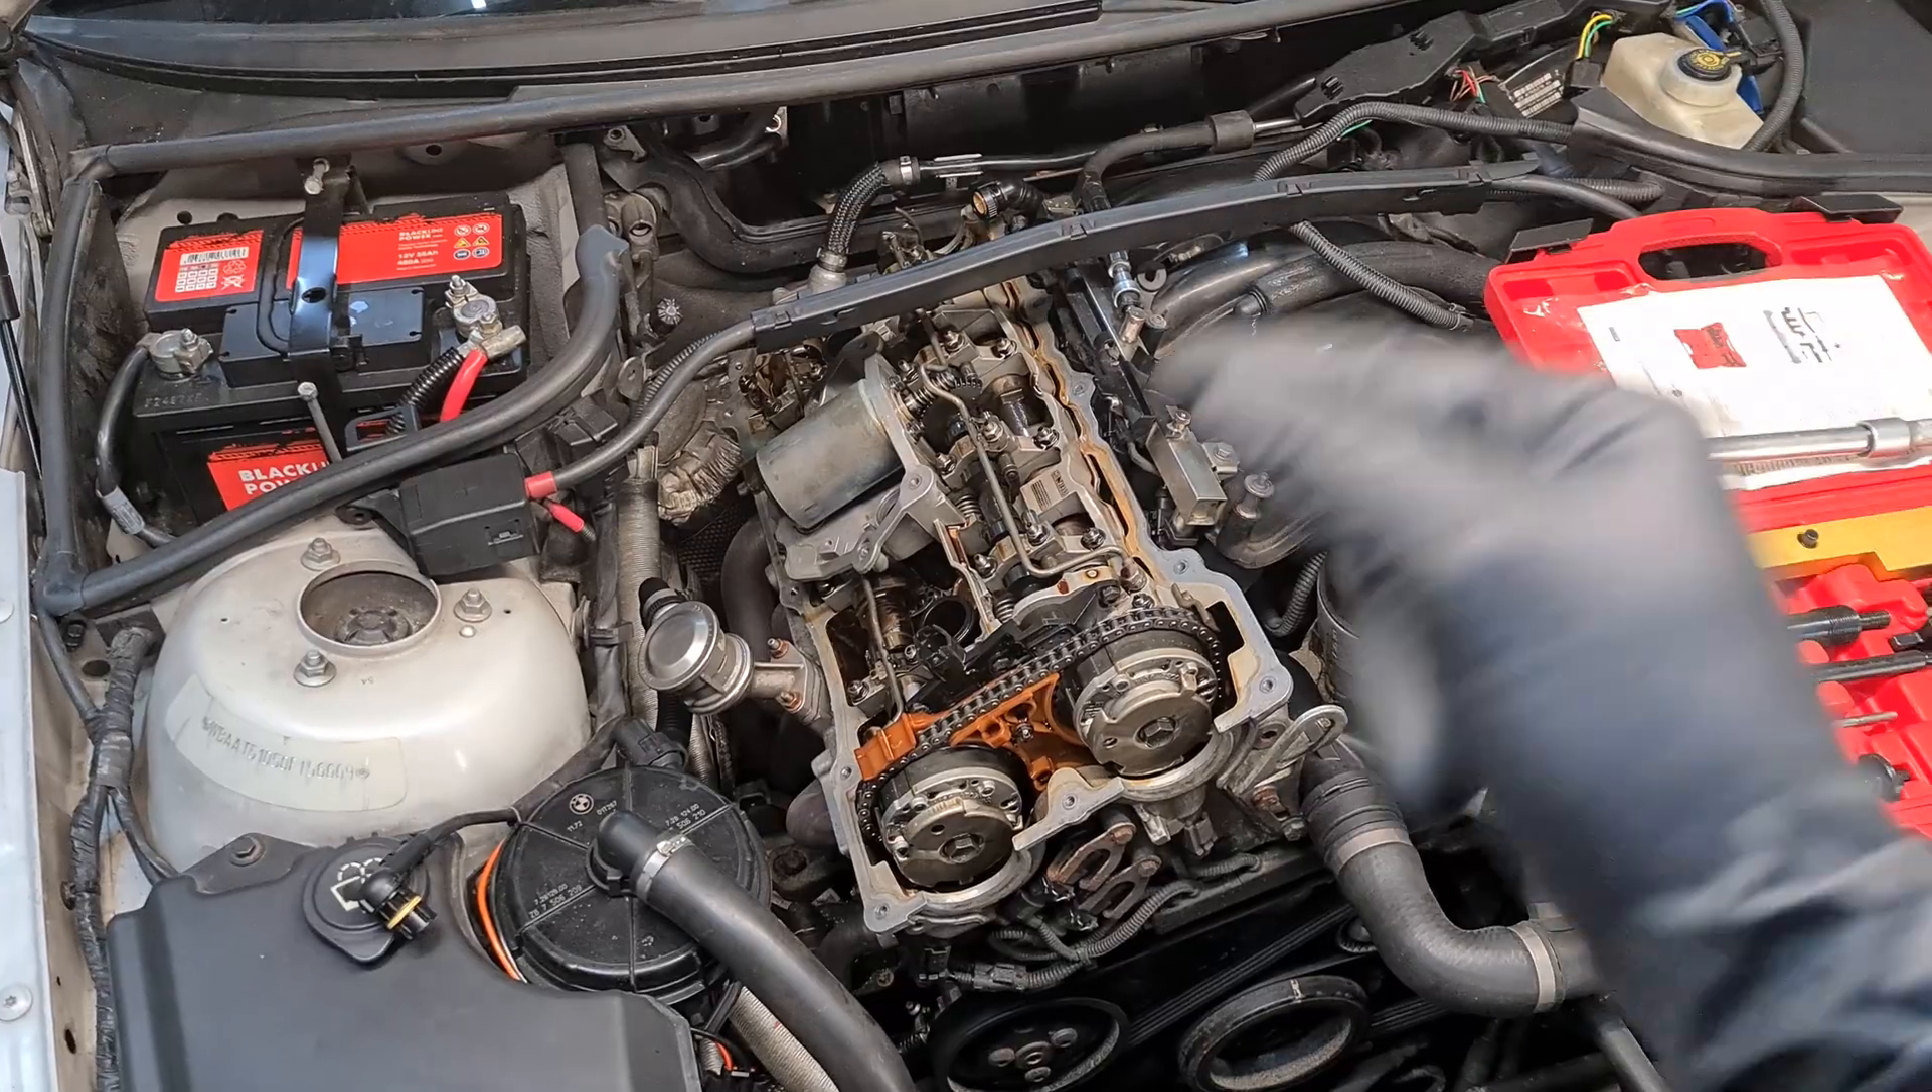And the valve cover is off.